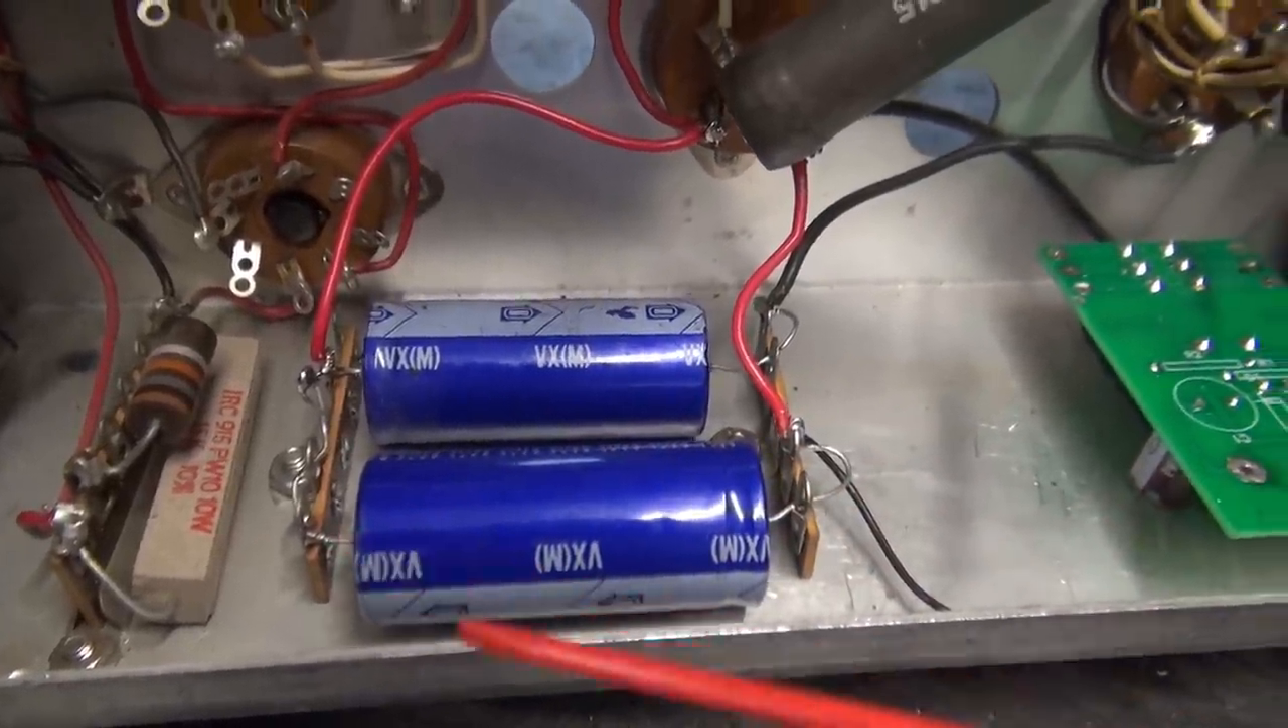Well there's our high voltage caps securely mounted on terminal boards.